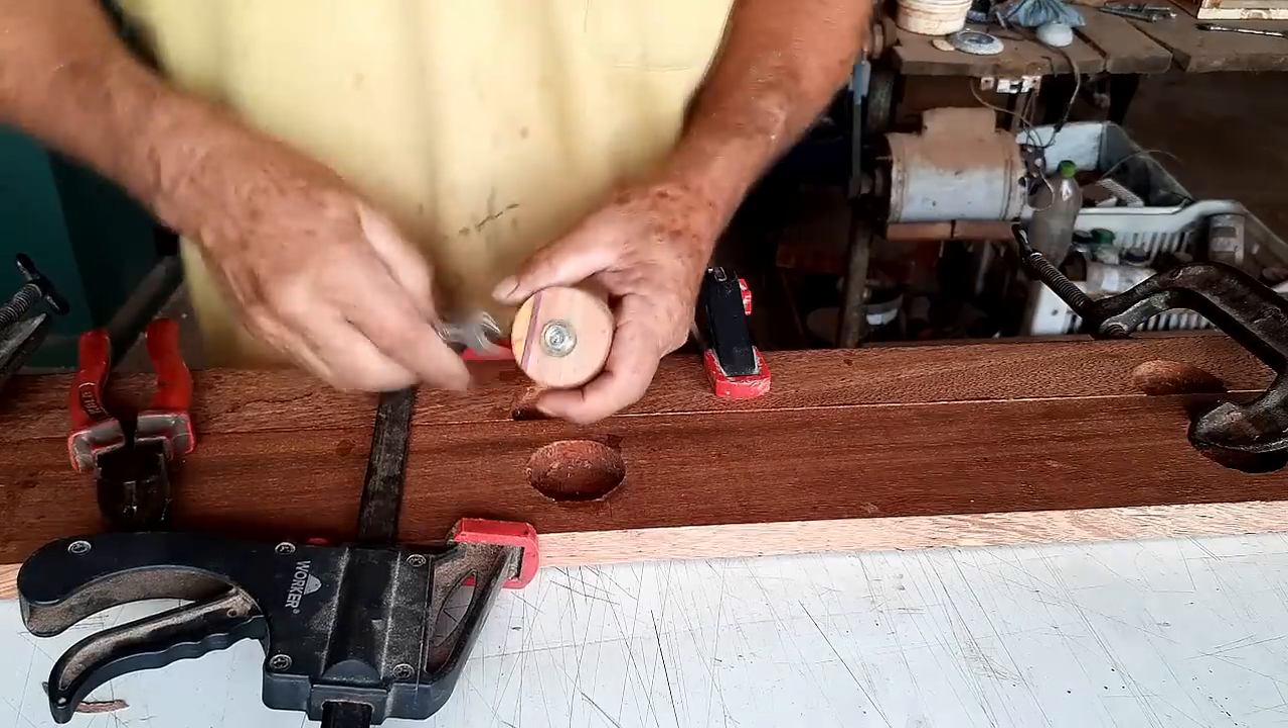Você viu que nós botamos um parafuso ali, direitinho, olha lá, quer ver, vai lá, tá parafusado.